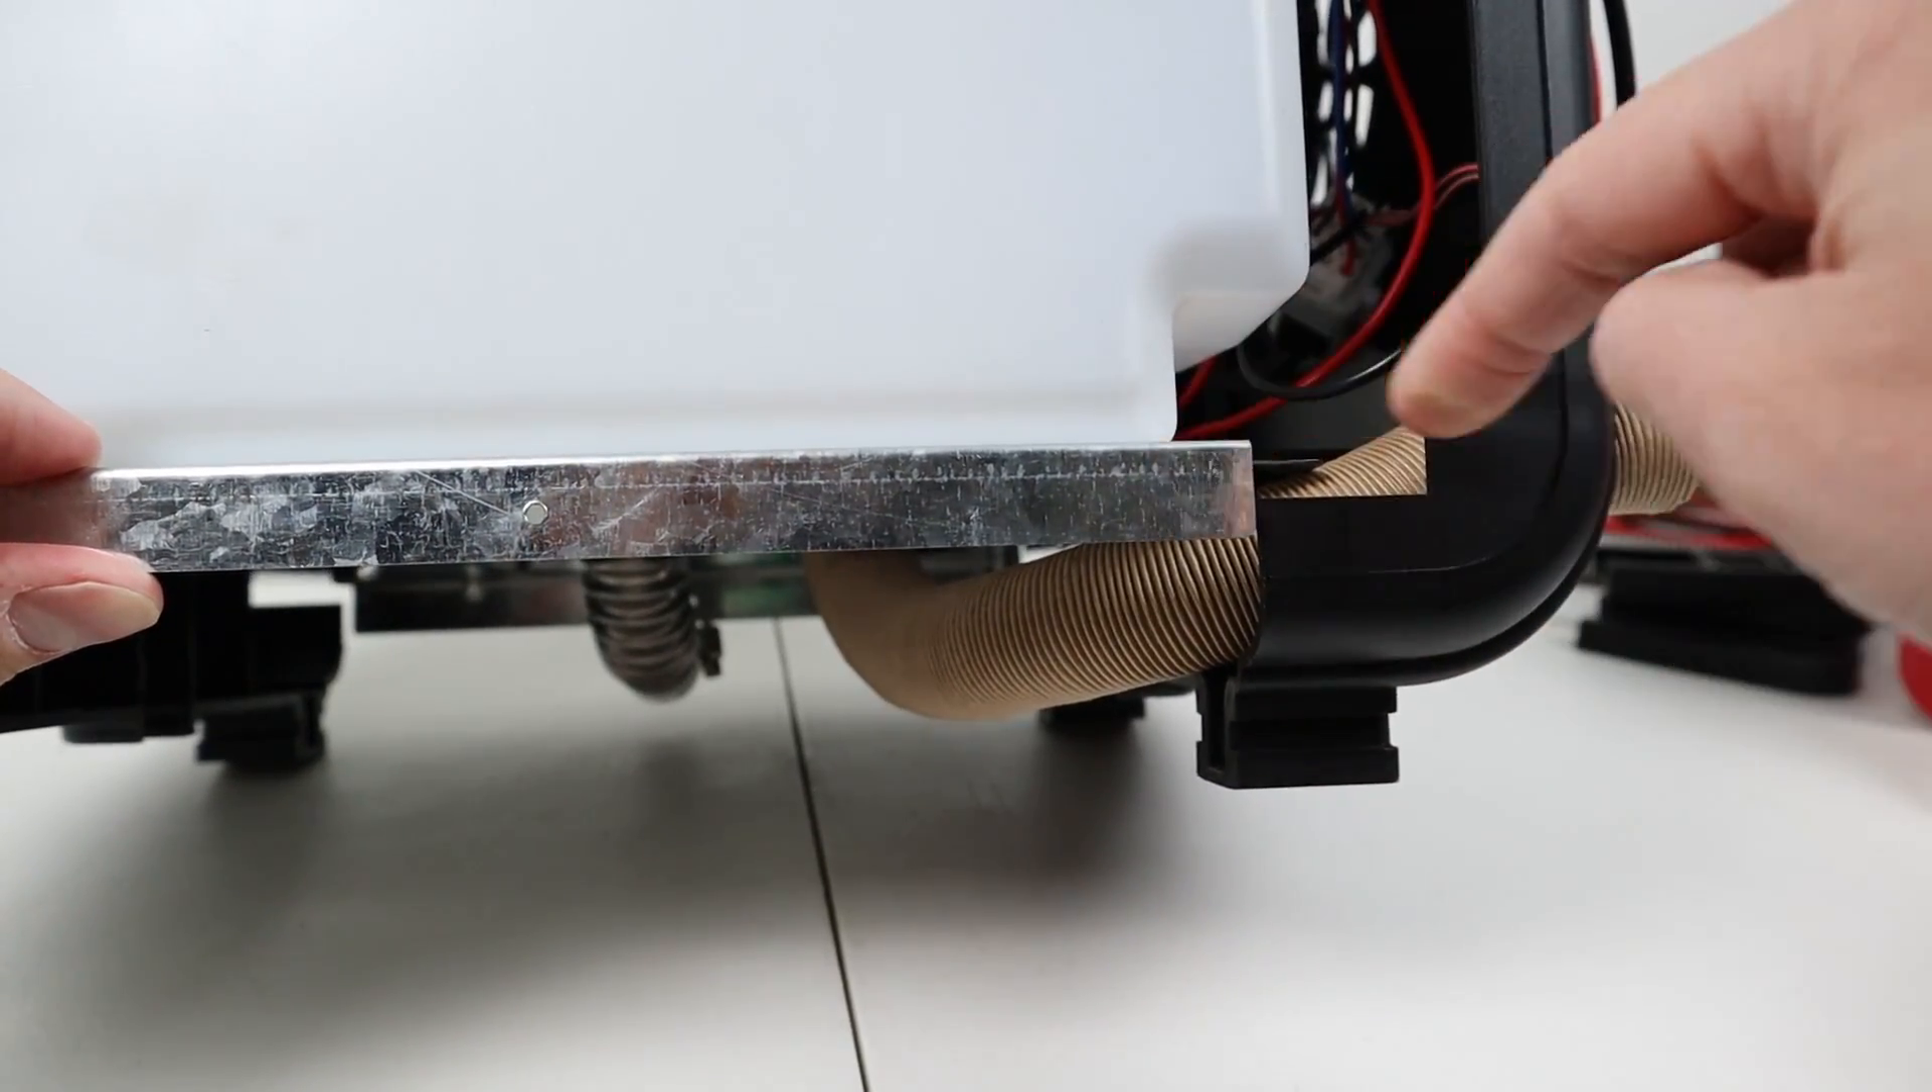With the air intake, I routed it underneath here and you can see it fits perfectly inside that gap. I didn't have to make any cuts through here.